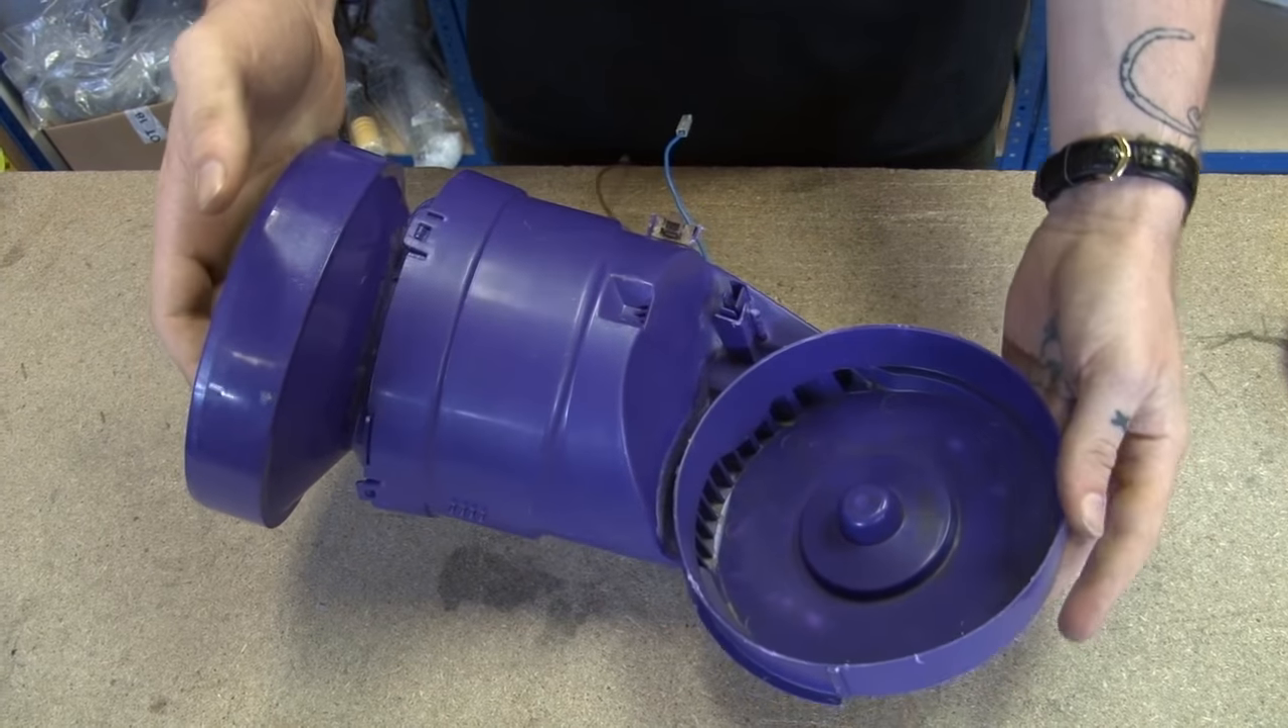OK, and that is my motor assembly reassembled.